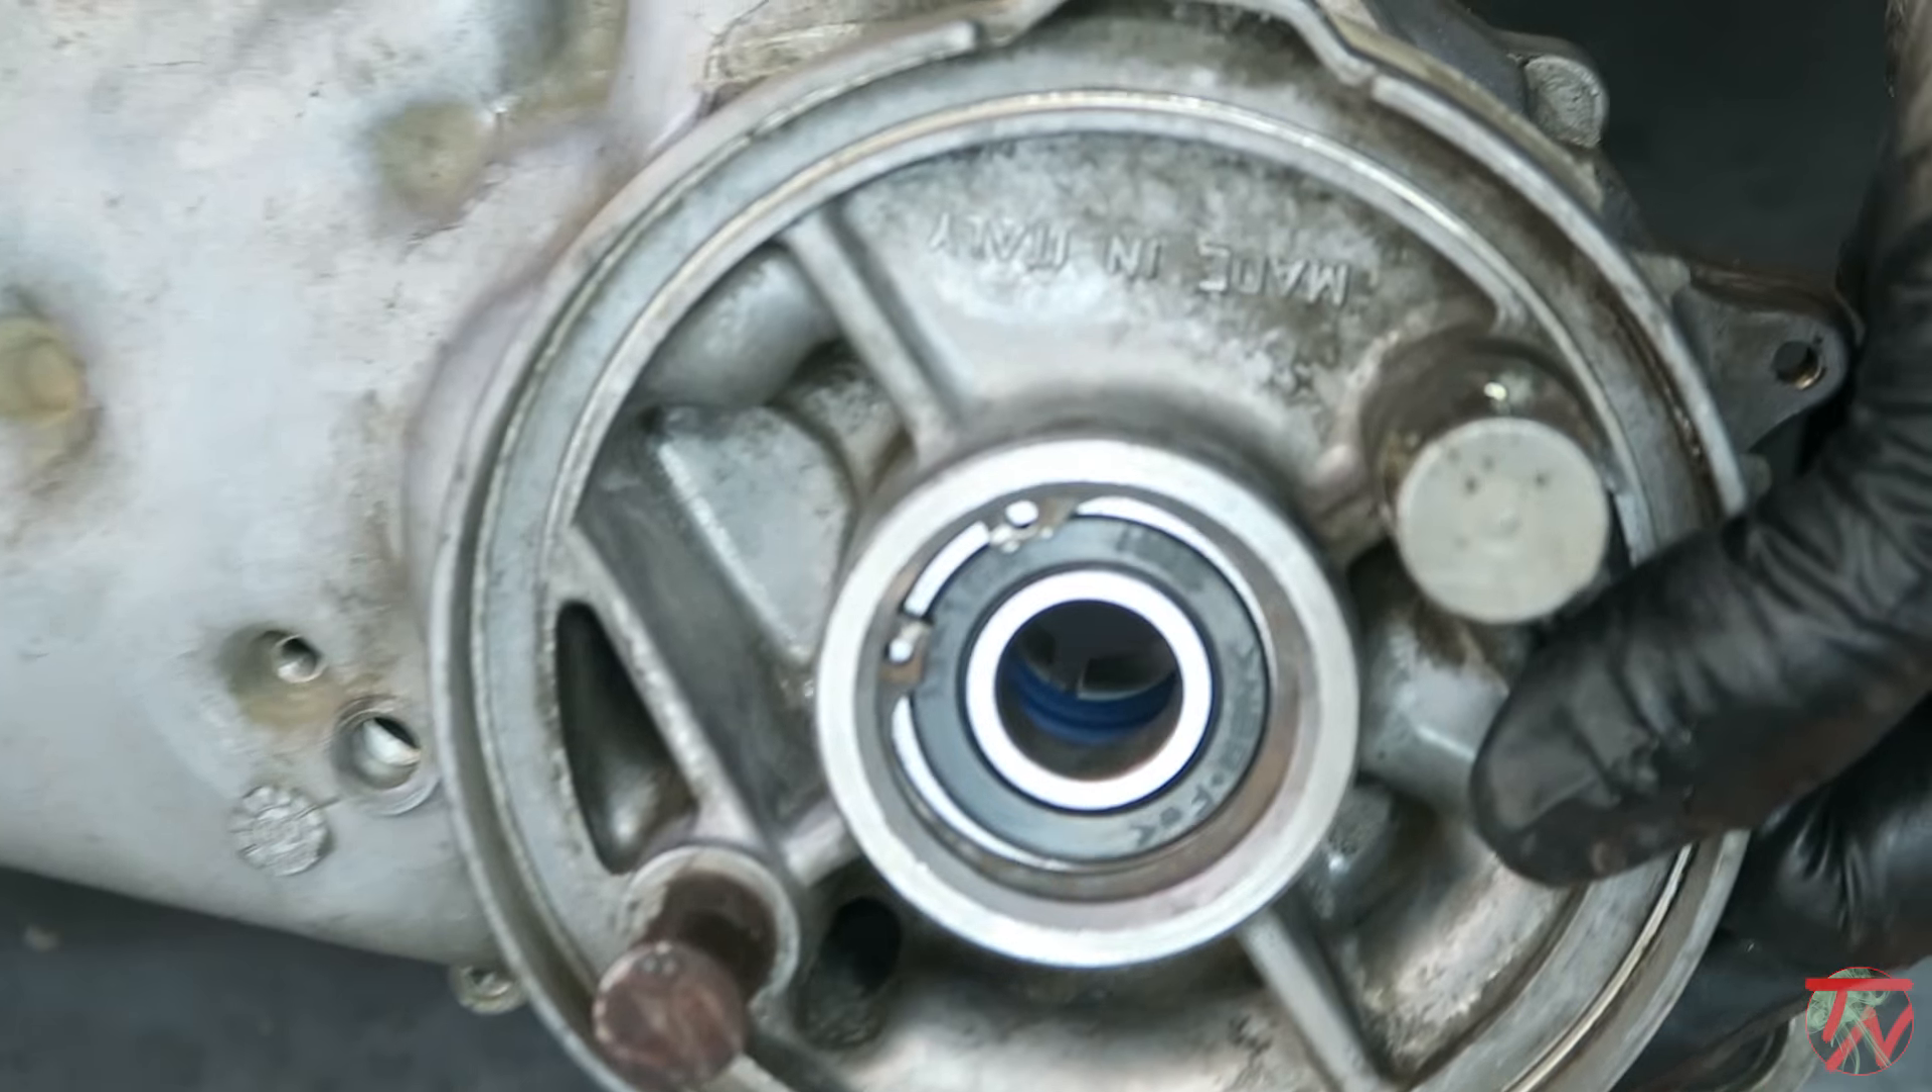Ya hemos cambiado el retén para que el aceite de la transmisión no se salga y hemos puesto el rodamiento nuevo.